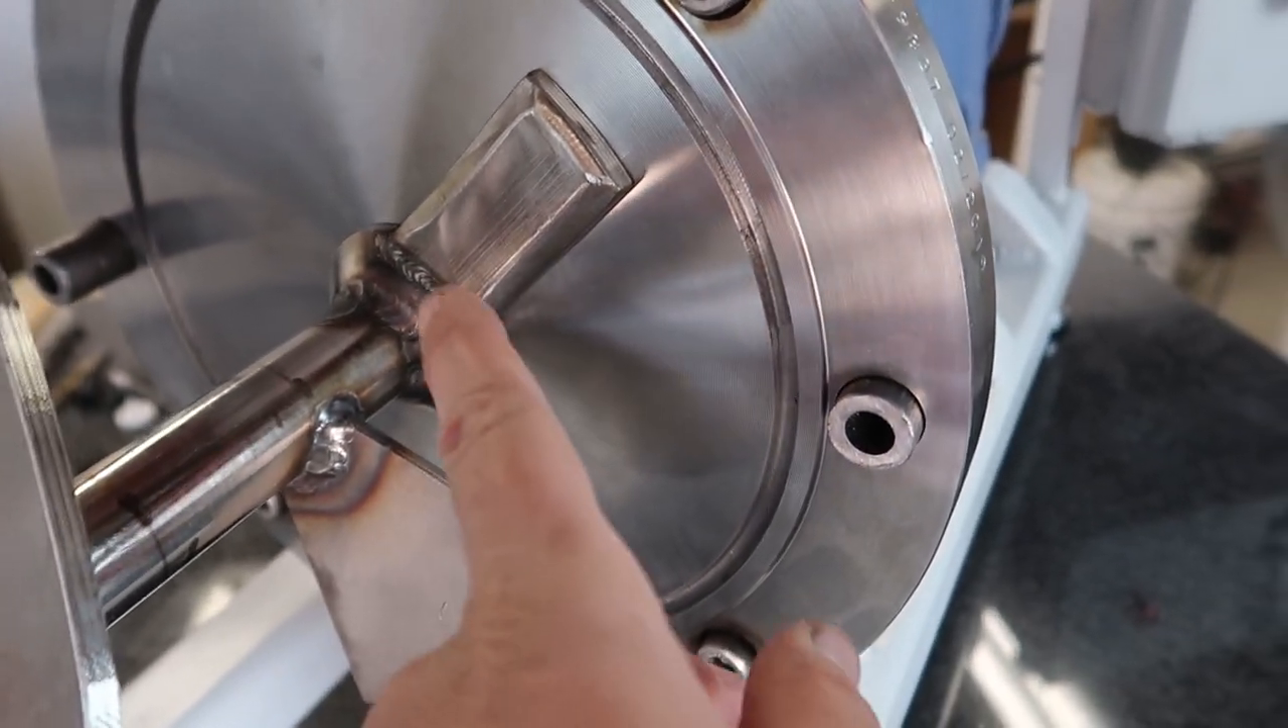They all look good and then i have my scraper bar installed you see i ground some bevels on it first and got that in place.